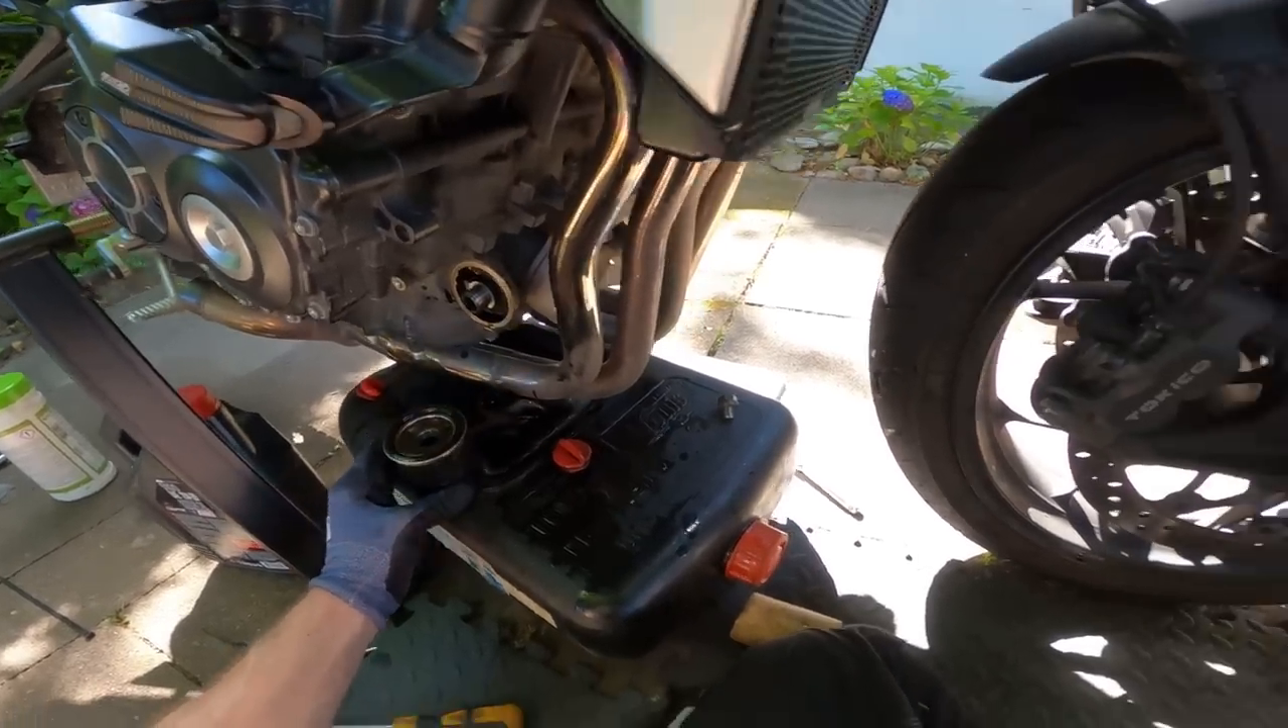There we go, that is the Honda filter off.